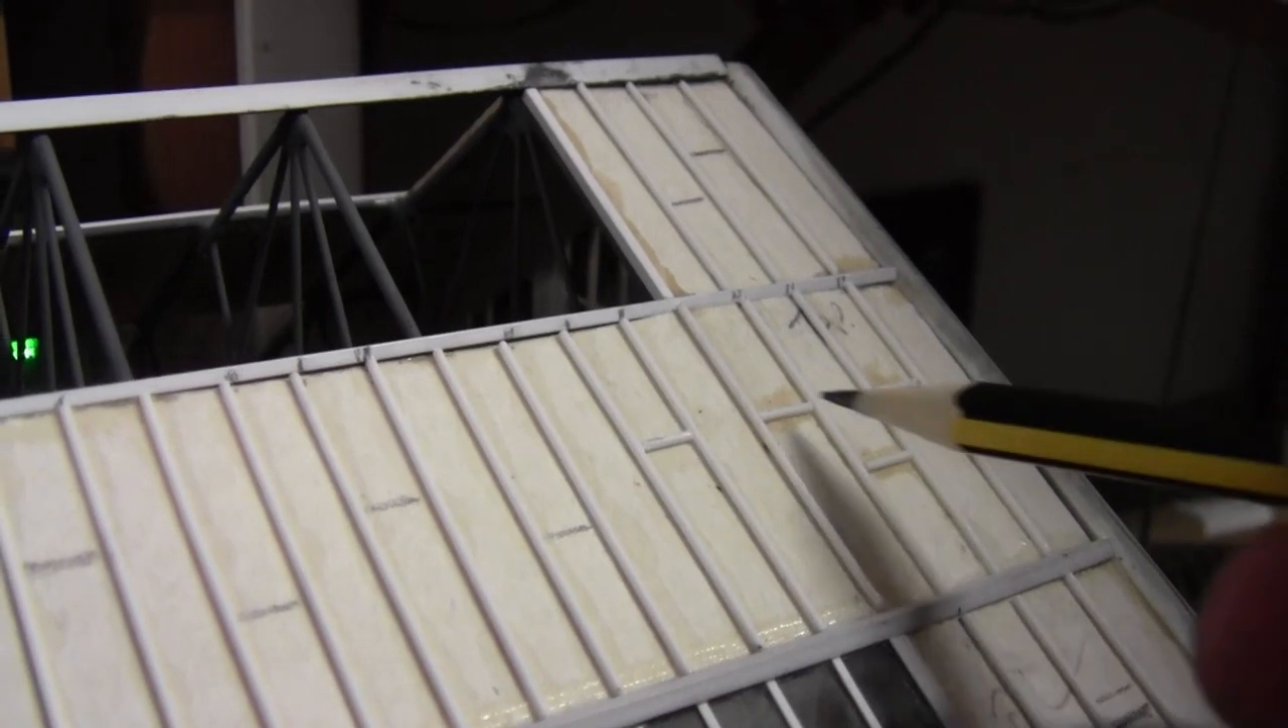The progress so far is I have now made a start on the cladding using some 0 .8 round plastic strip and rodding to create a detail on the cladding as well as I'm going along.